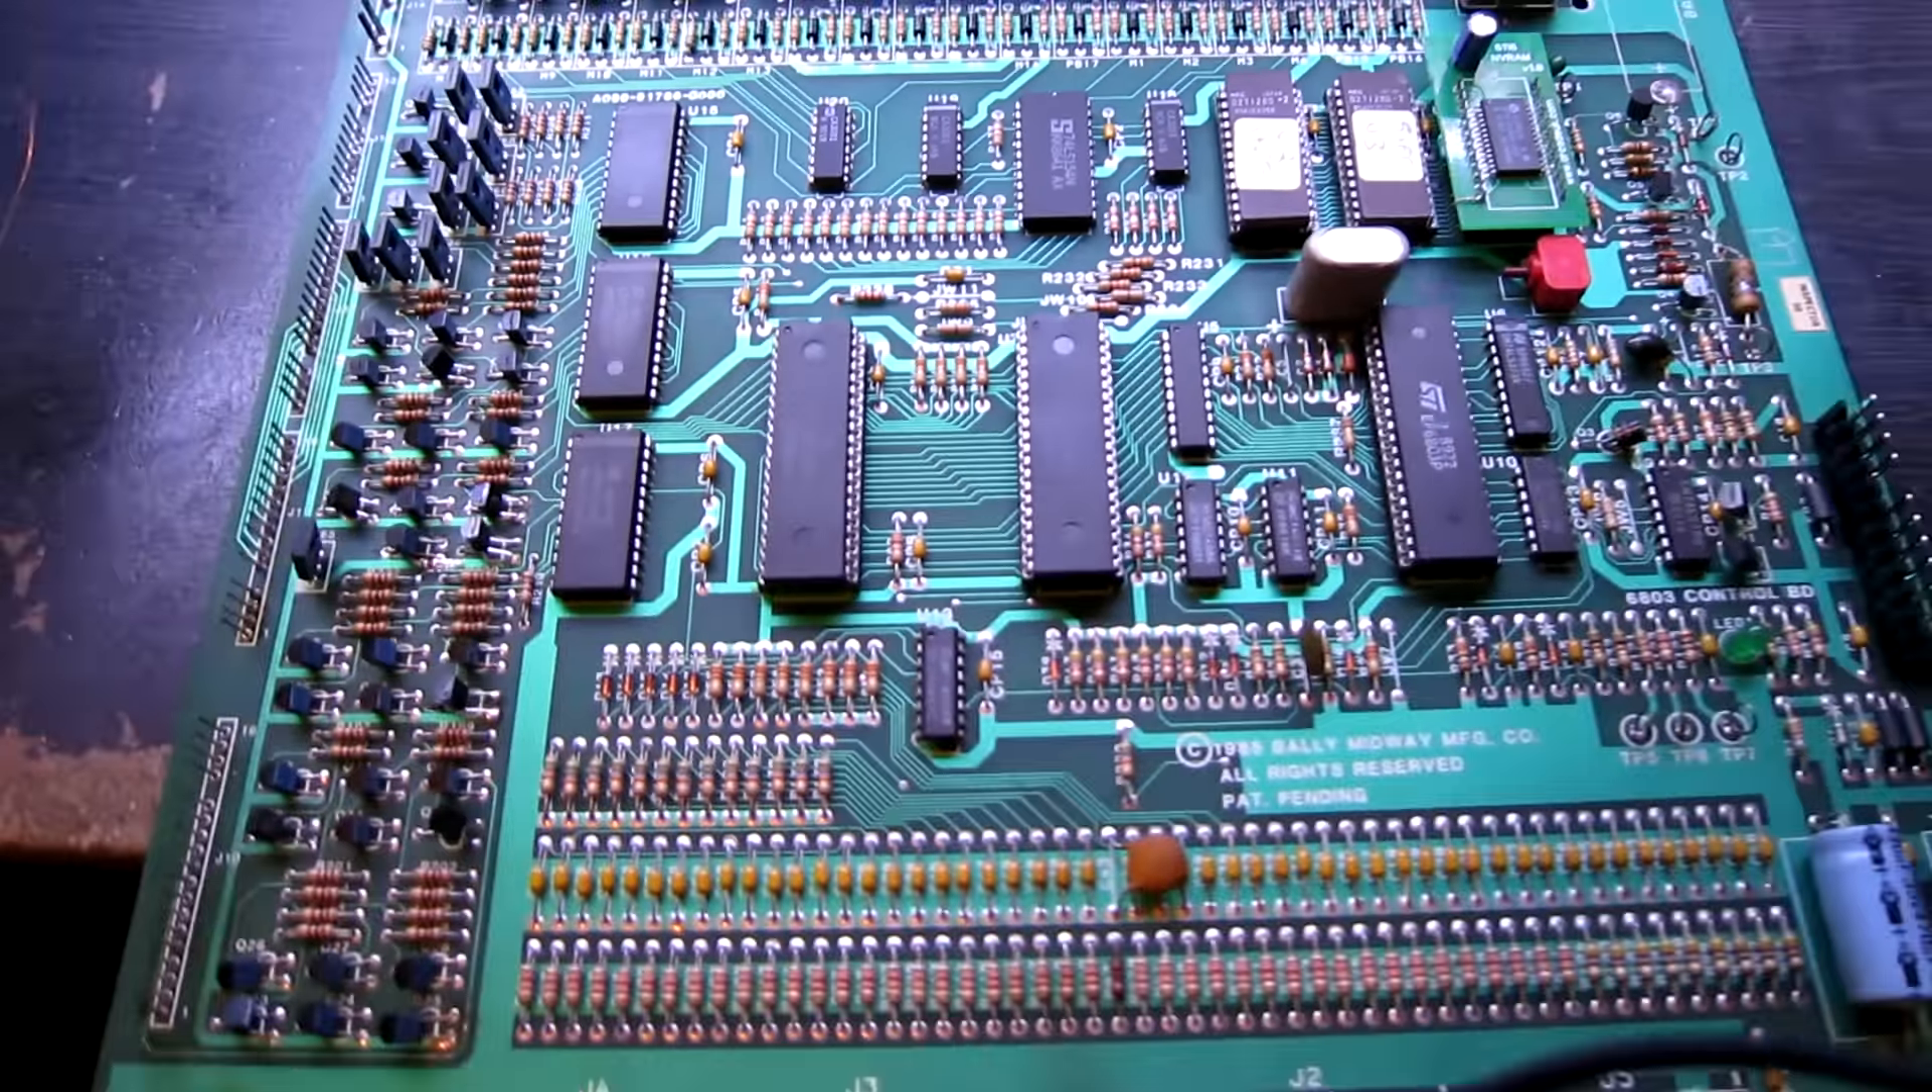And through further magic video editing, we now have all the ICs fitted, and it's ready to go back in the machine.